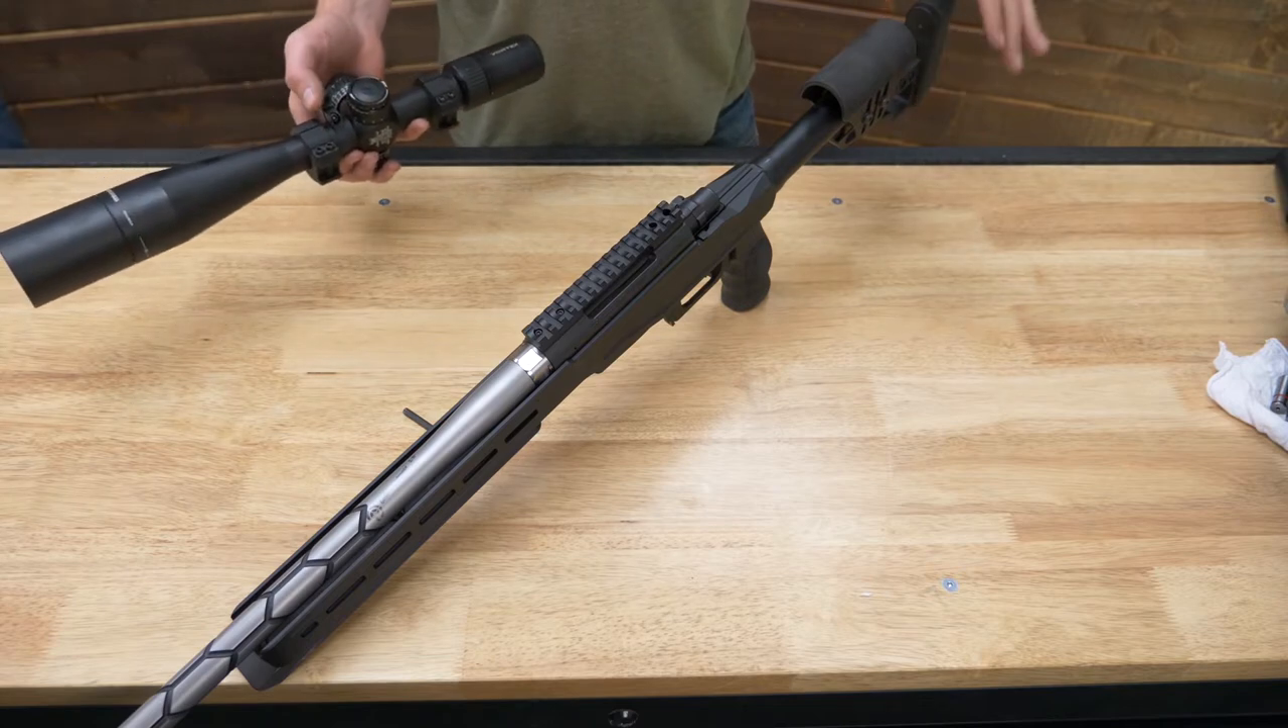We've got our barreled action into the chassis.